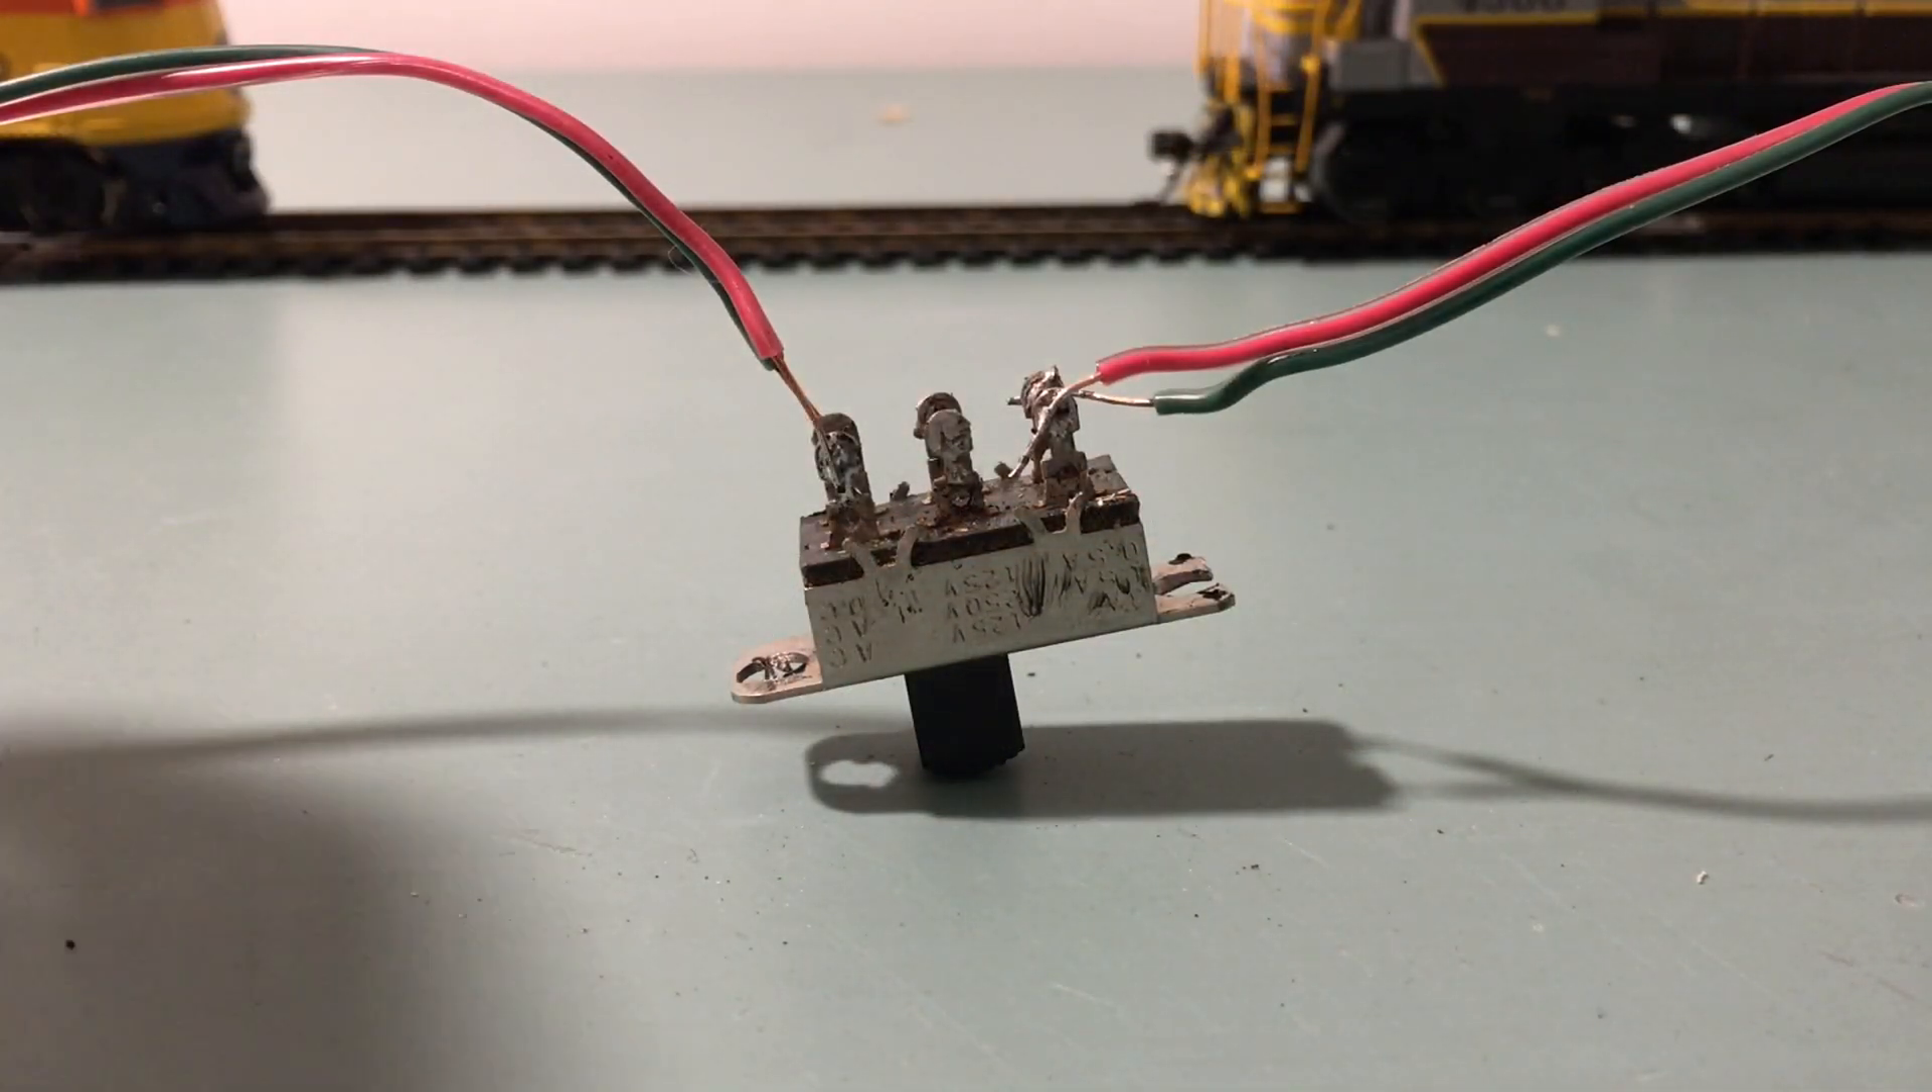And I've just gone ahead and soldered the wires from our DC controller up.